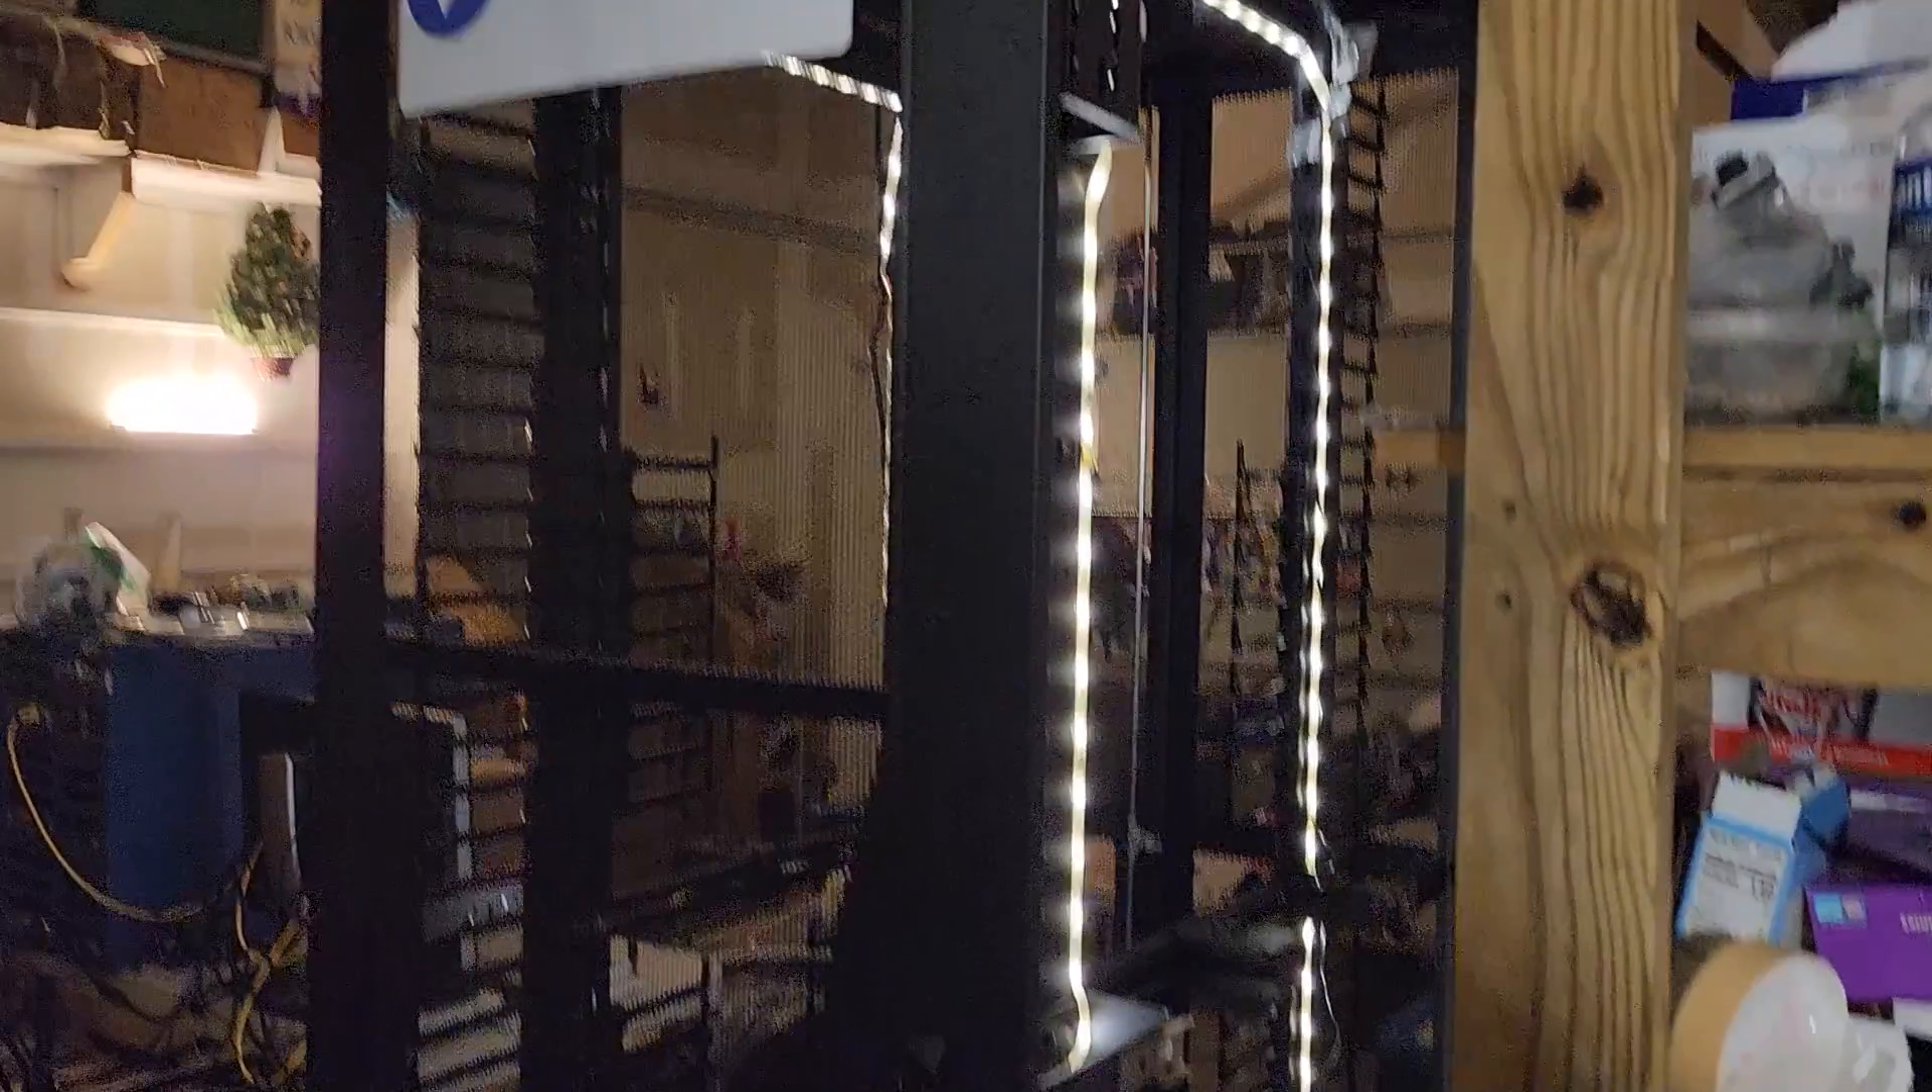All right guys we got all the LEDs in place looking really really good.